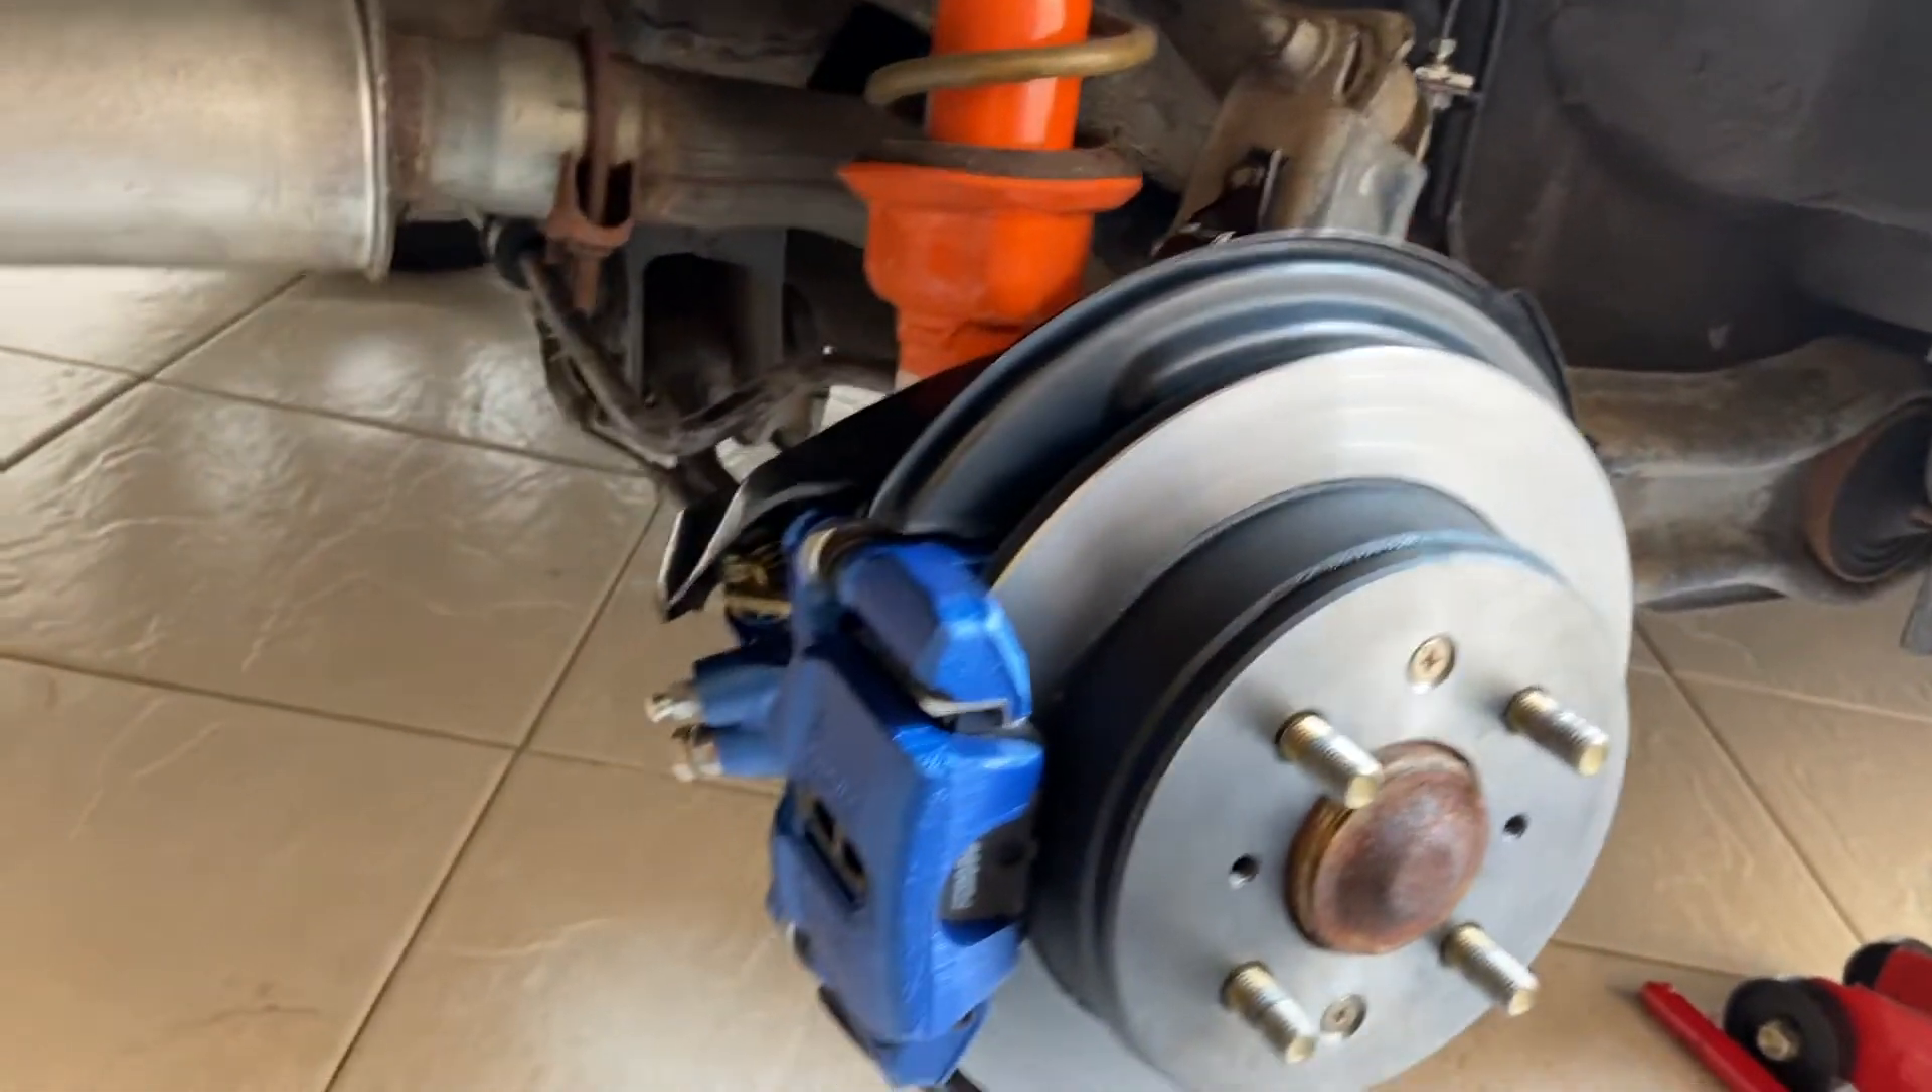A pinça. A última pinça. O disco. Tudo no lugar.